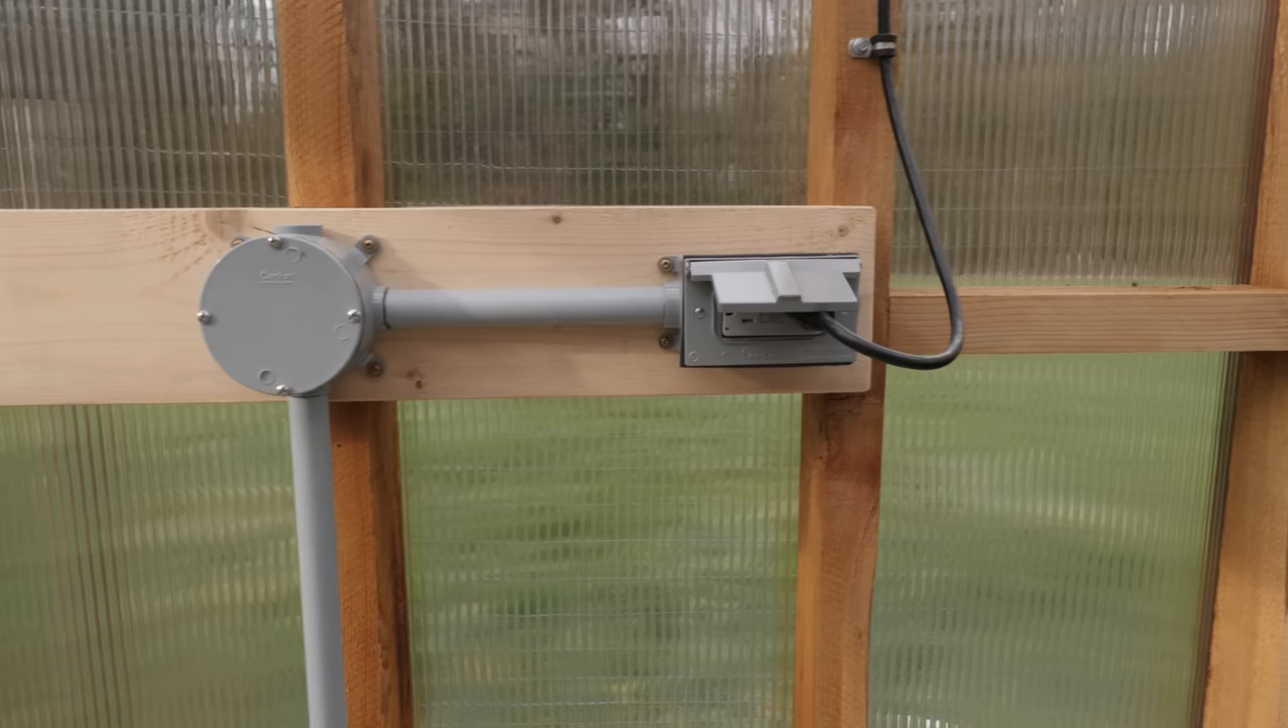So far I've added one outlet for the fan on the north gable end and I'll add more outlets and lights very soon and cover that in a future video.